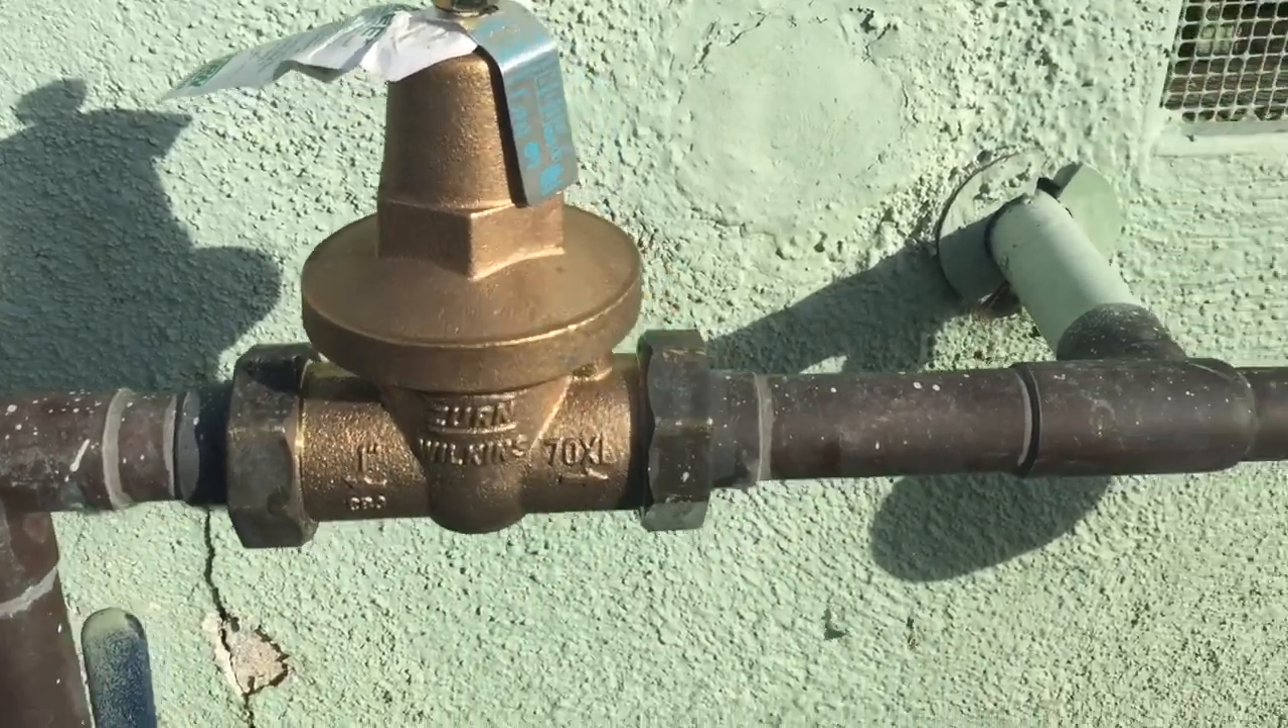All right, so now we've got a regulator in place.